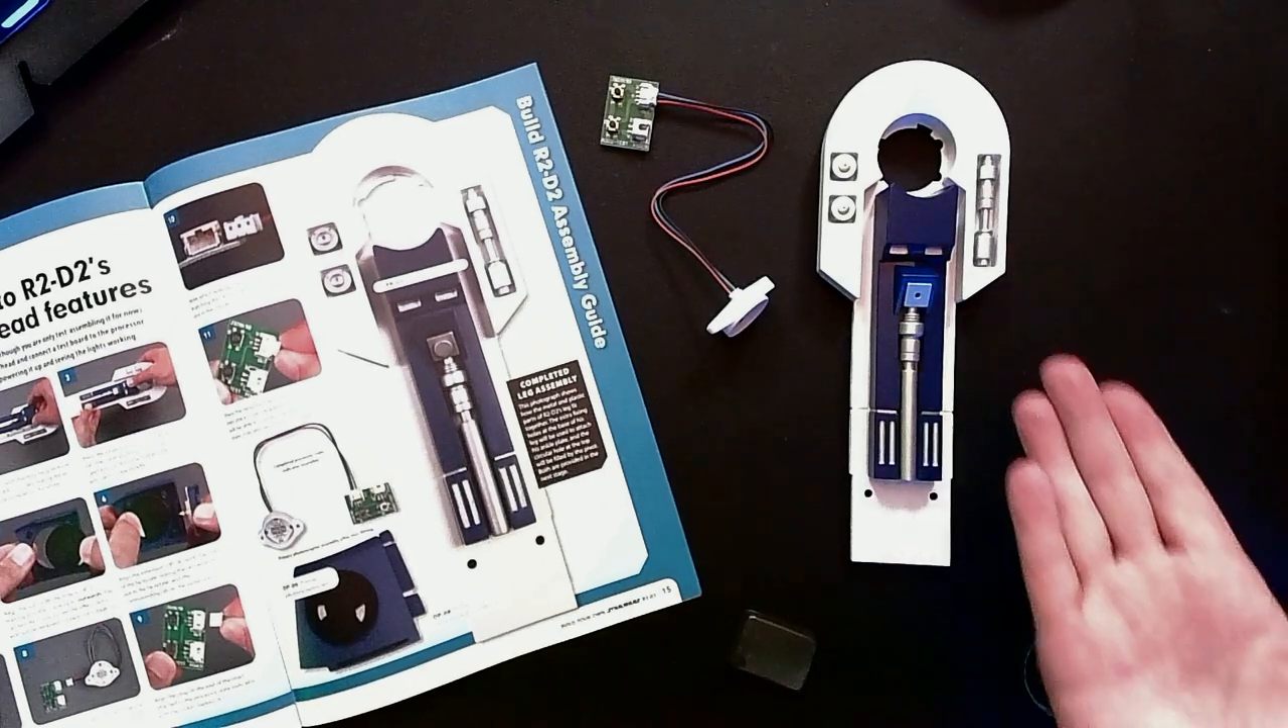So now we have a completed leg assembly.